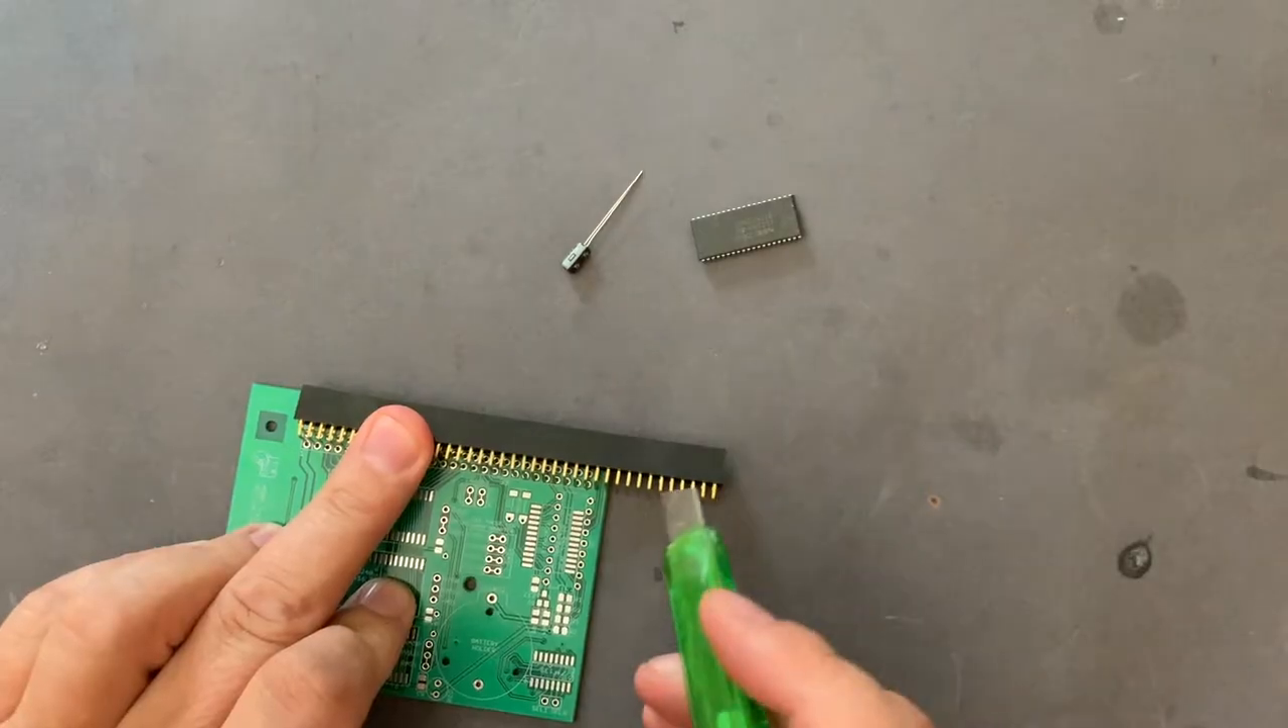Now the first problem here is that the pin header that came with the PCB is too wide and I have to cut off from this point here.